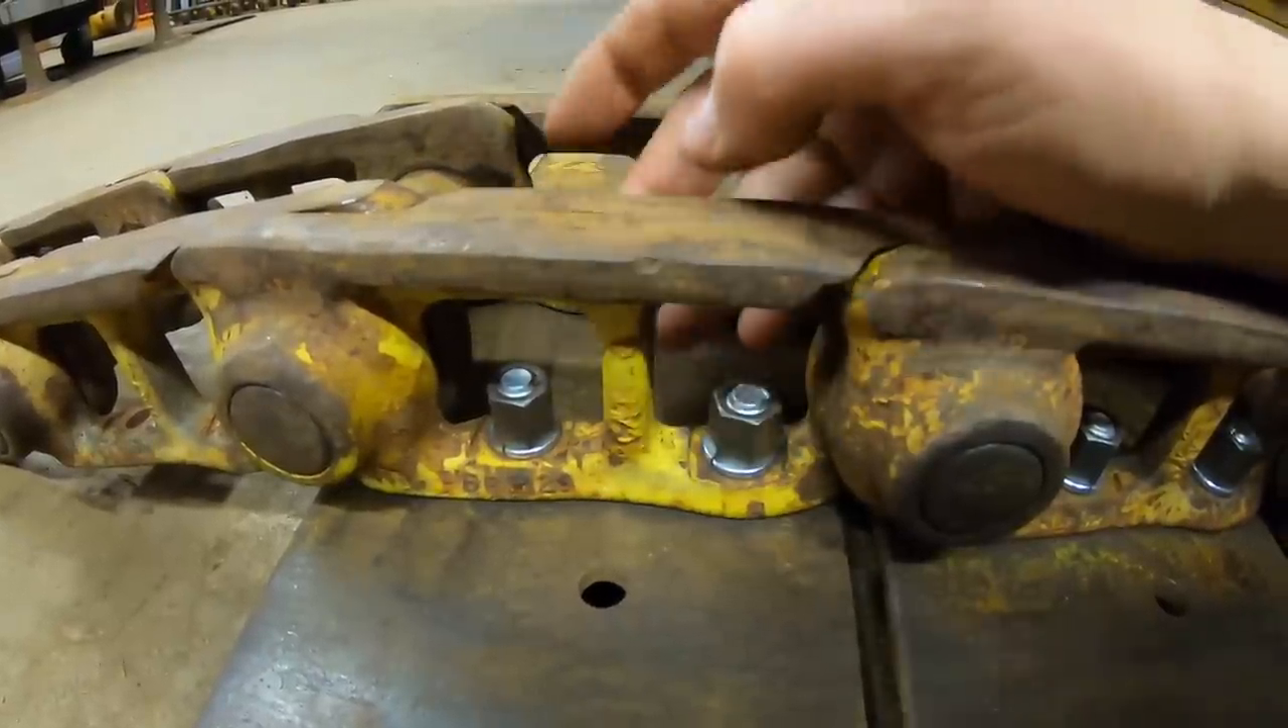You can see they use every bit of the thread of the bolt you don't have anything sticking out above the nut.